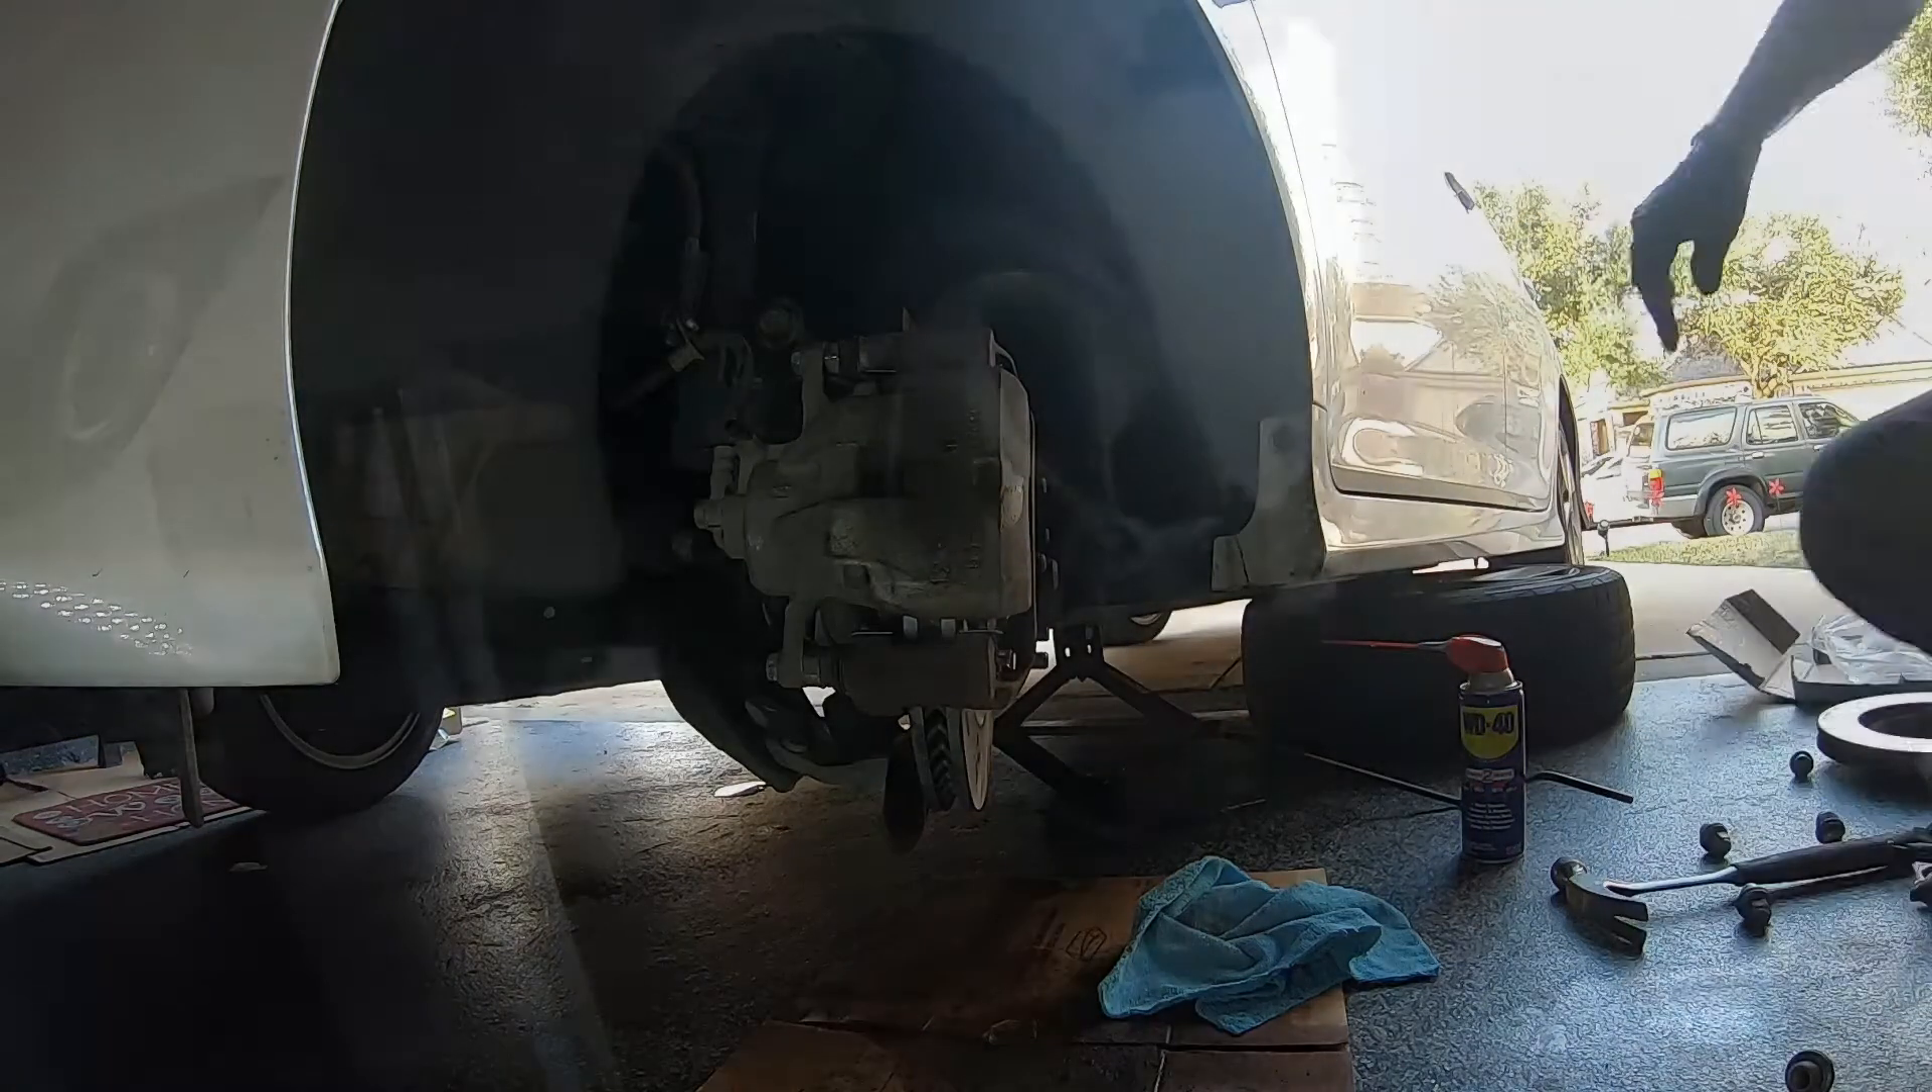Ahora lo único que falta ya solo es poner la llanta de regreso.